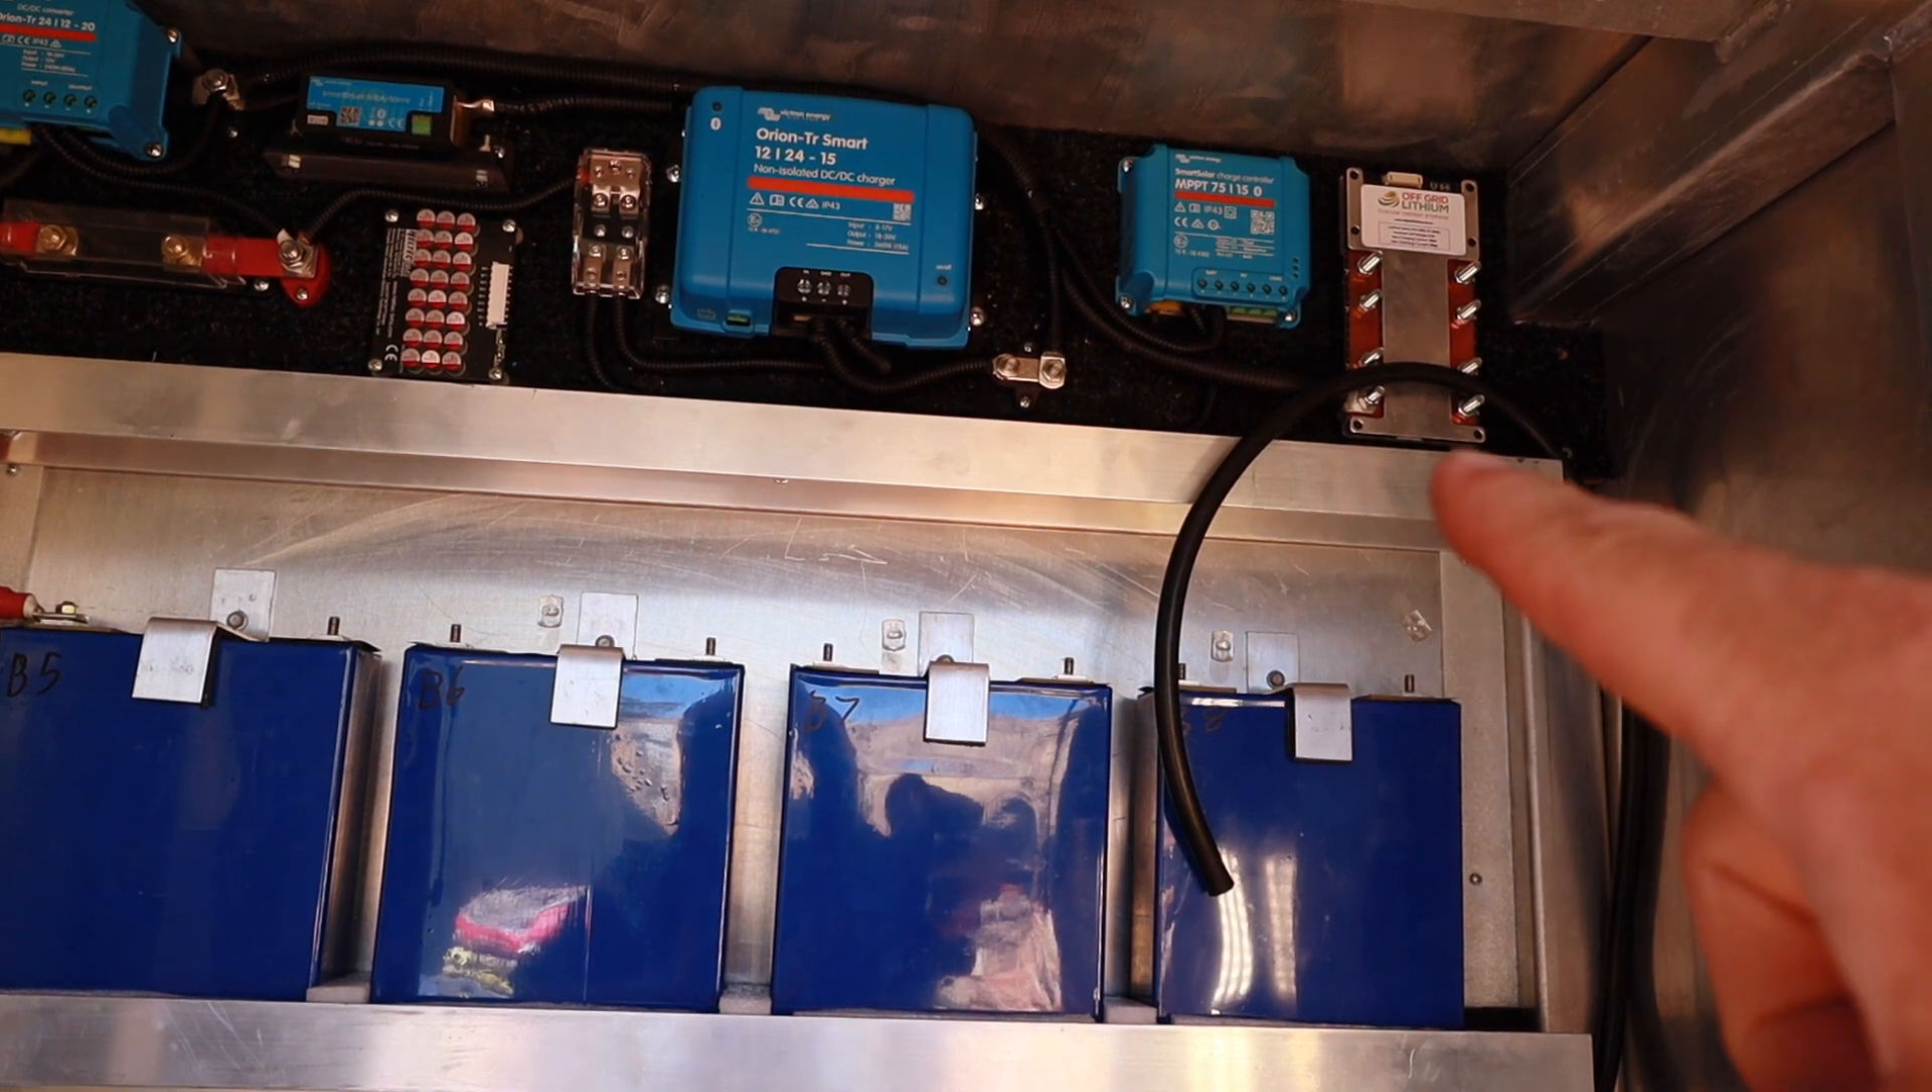So, but basically, the negative comes up to the BMS on this side, and you can see that cable is just hanging there because I haven't cut that to length yet or crimped on the terminal.